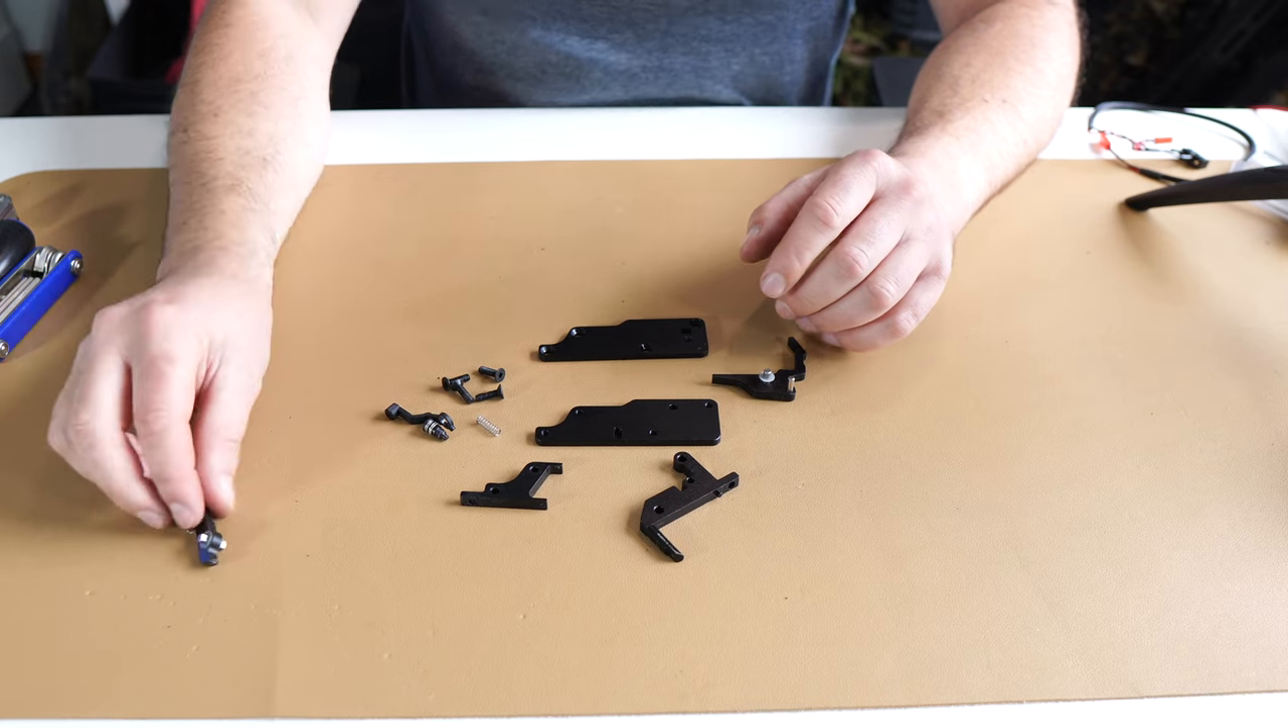We've now got a trigger in pieces.